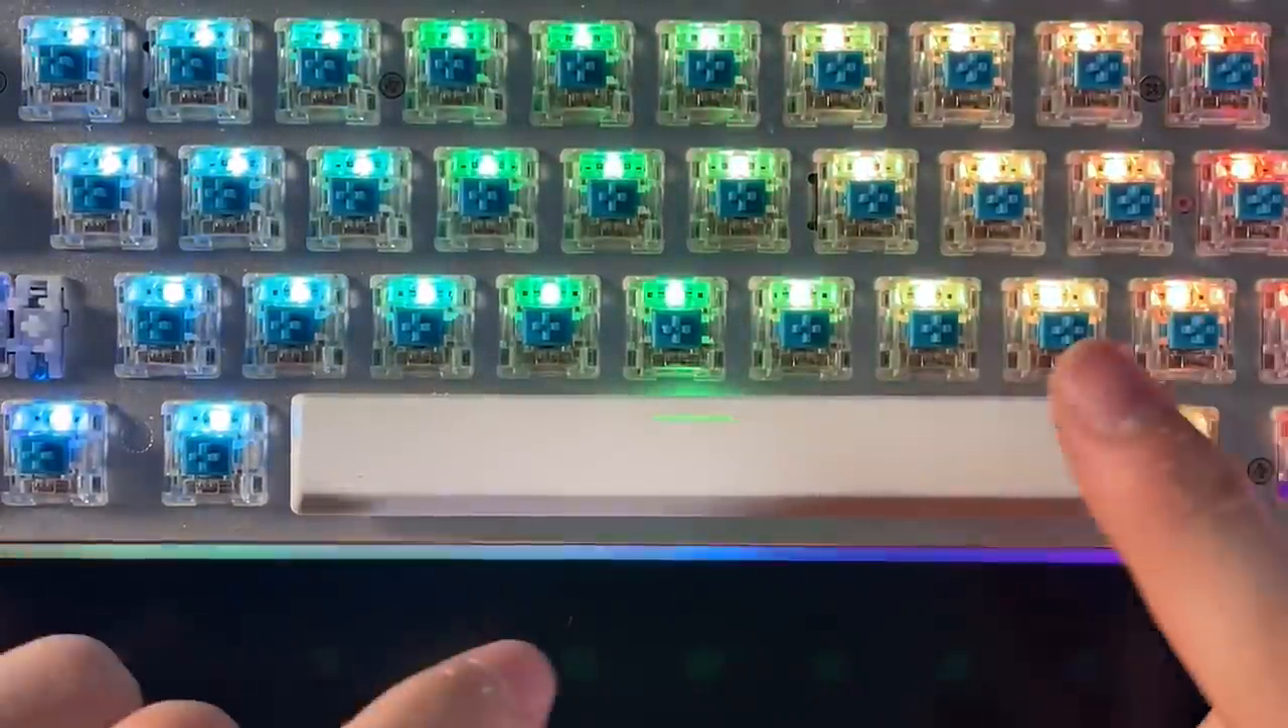Taking off each and every keycap one by one, we are left with the final spacebar keycap.